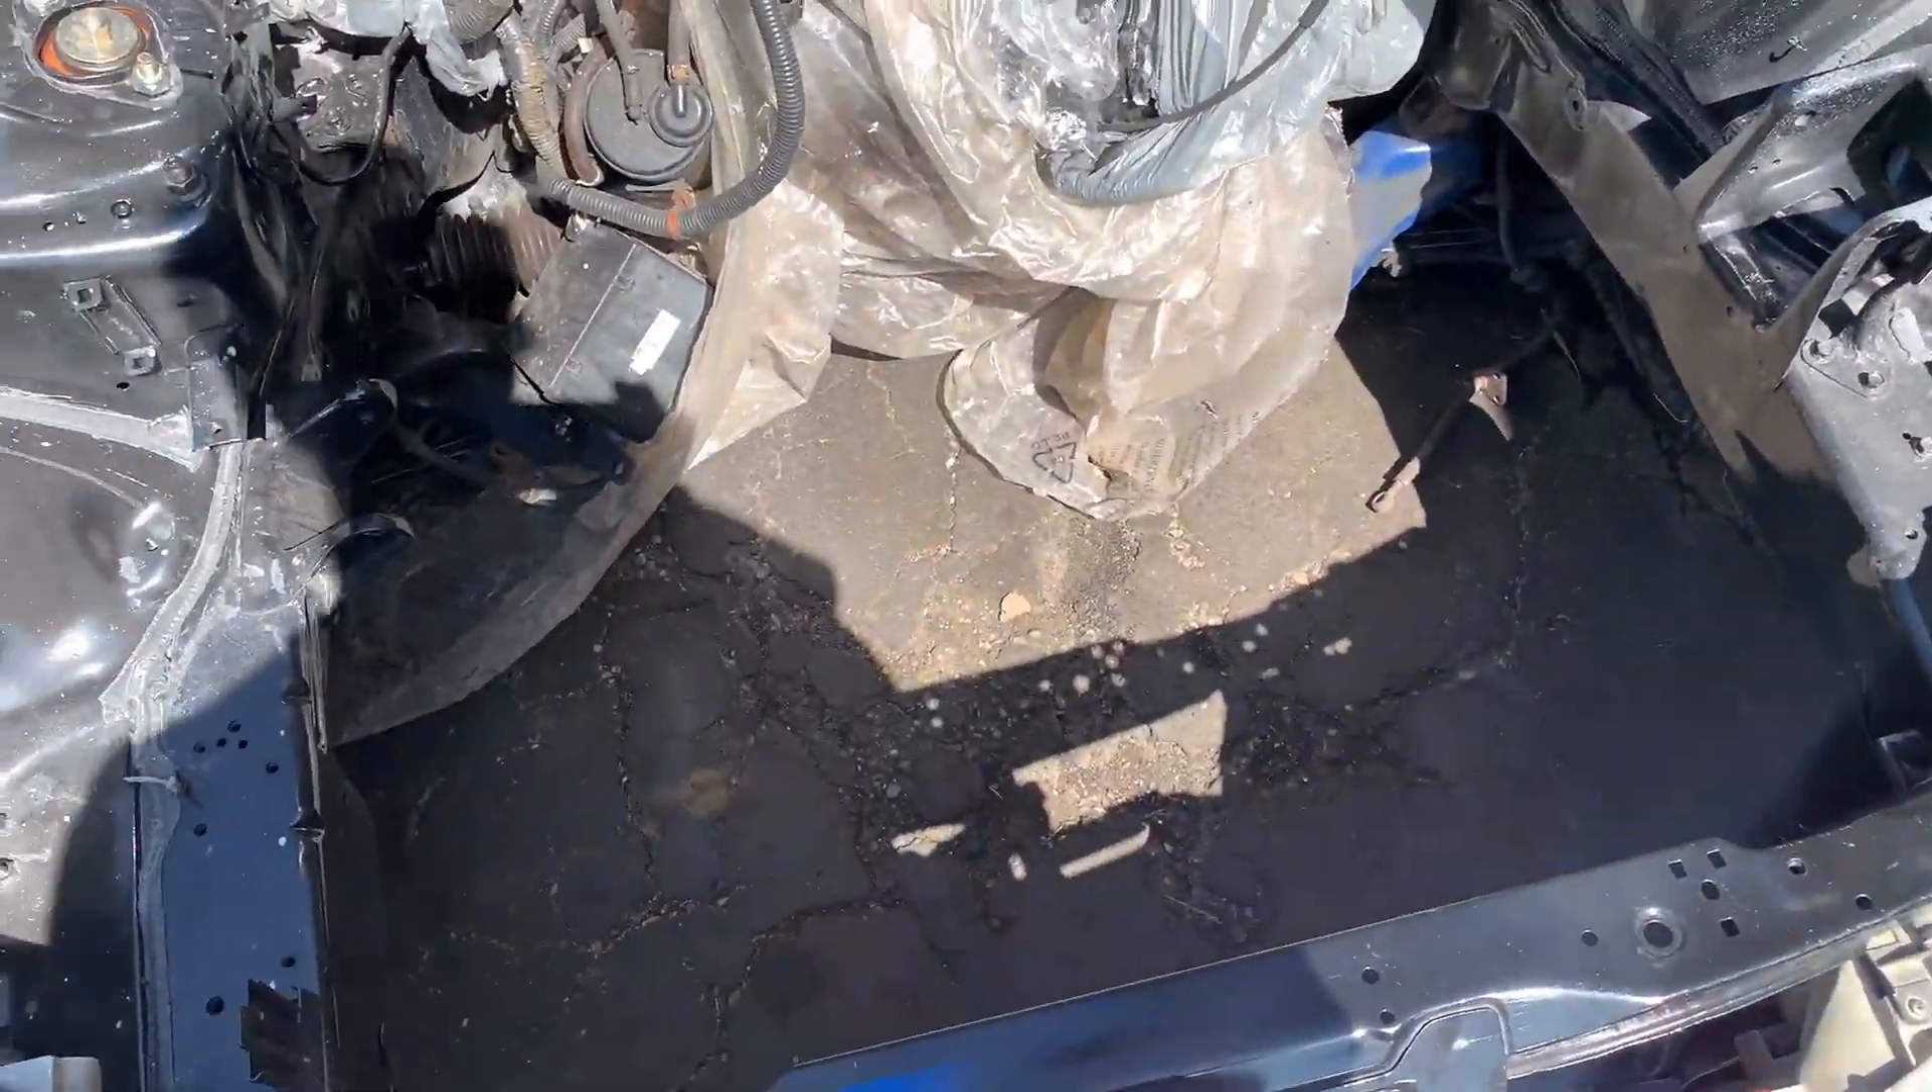Next obviously we're missing the engine.